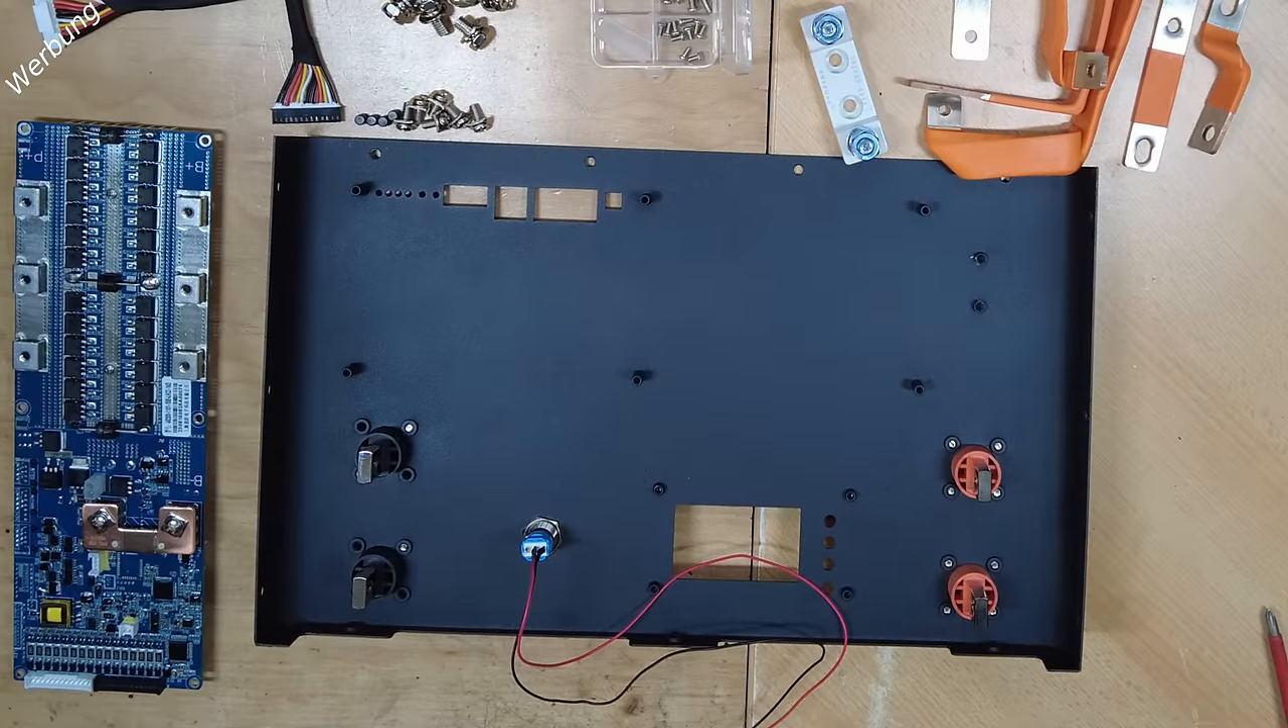Die vier anschlüsse sind jetzt montiert ich habe parallel dazu noch den schalter eingebaut.